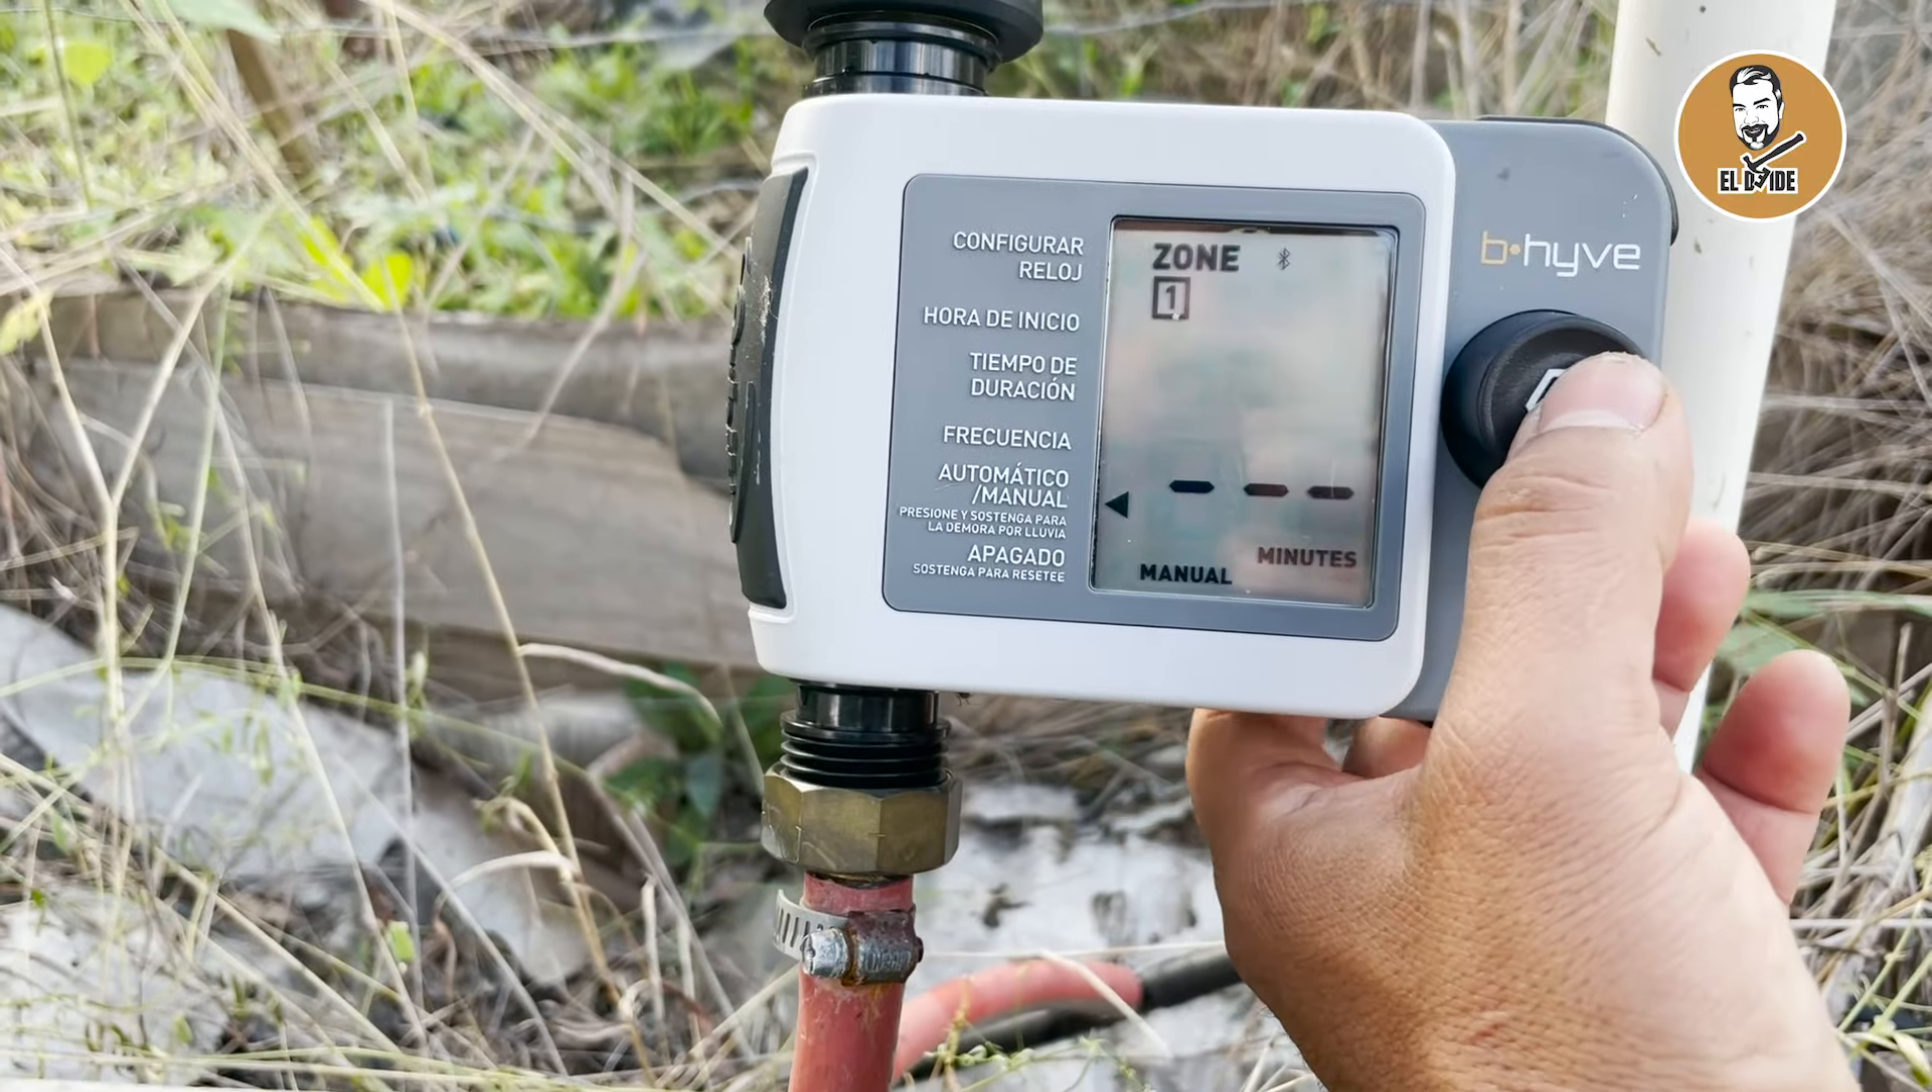Ya puse la válvula. Vamos a hacer una prueba con automático manual.